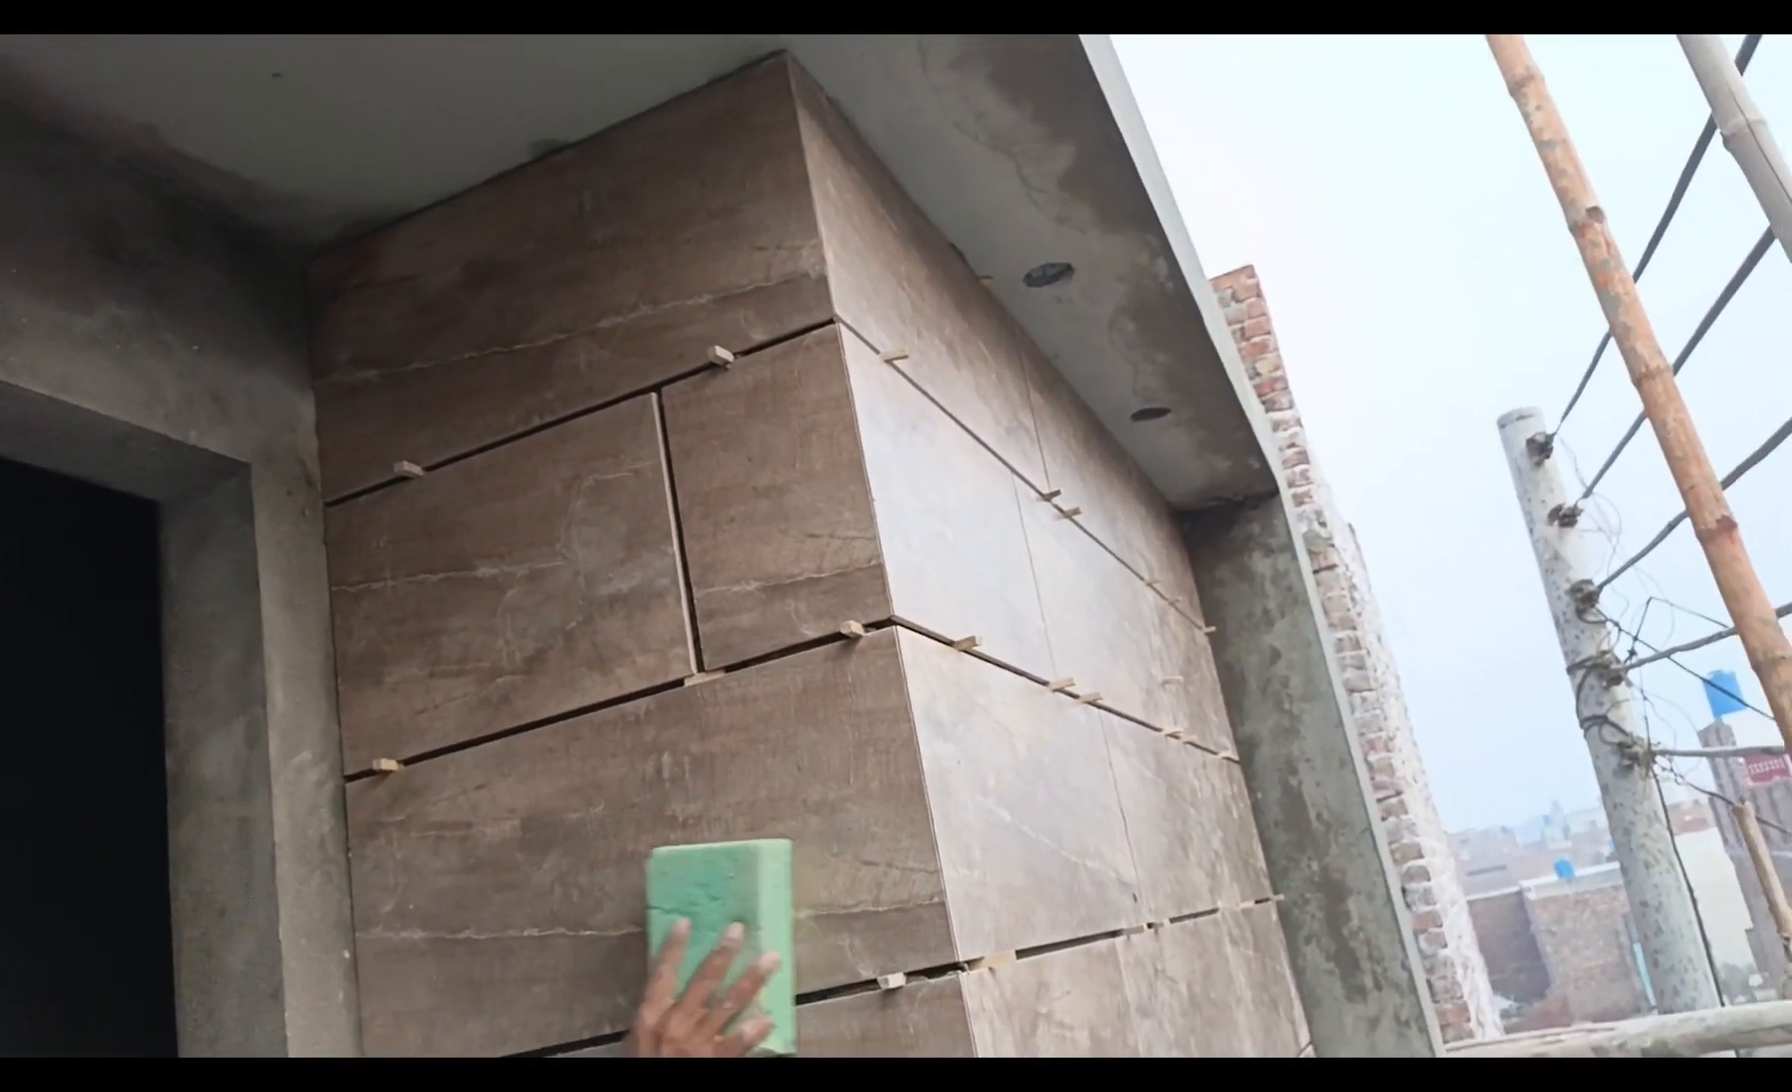ہم نے یہ فرنٹ پہ جو ہمارا یہ ٹائل تھی ہم نے یہ لگا لی ہوئی ہے۔